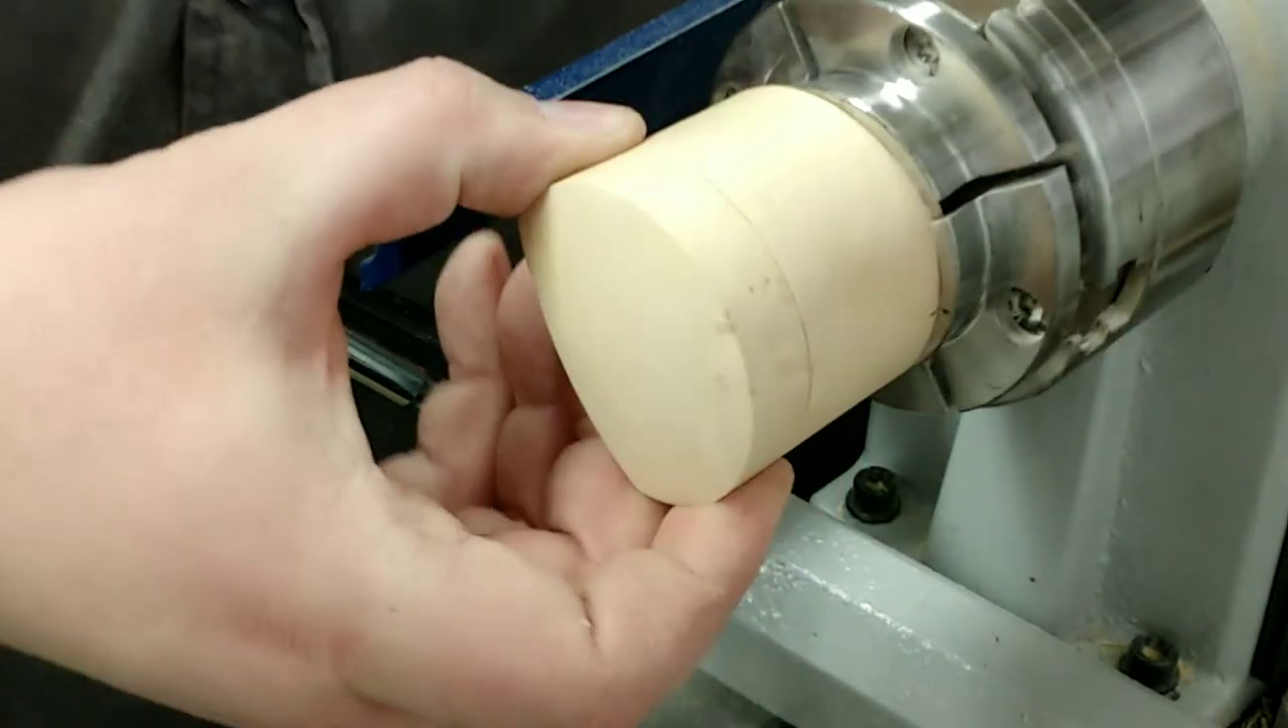And now, if we look here, our lid fits nicely on top of our box. Very little seam line to that. Looks really good.